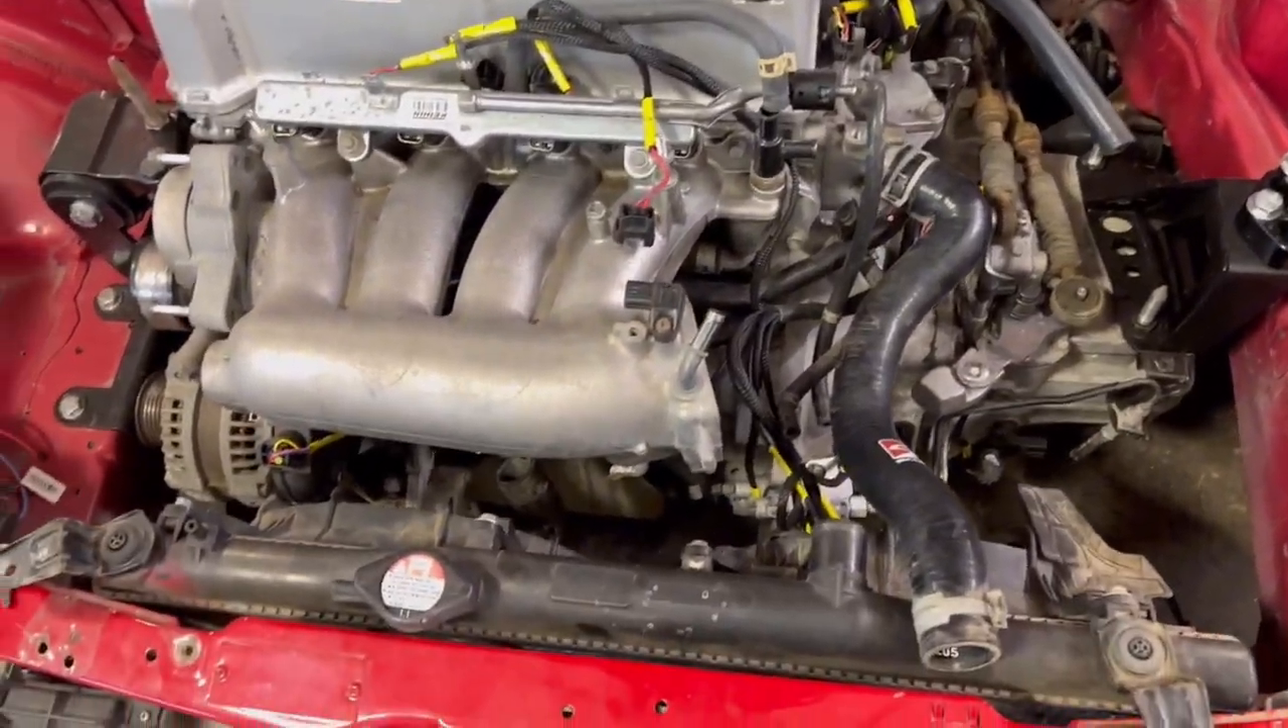We got the rad back in here.